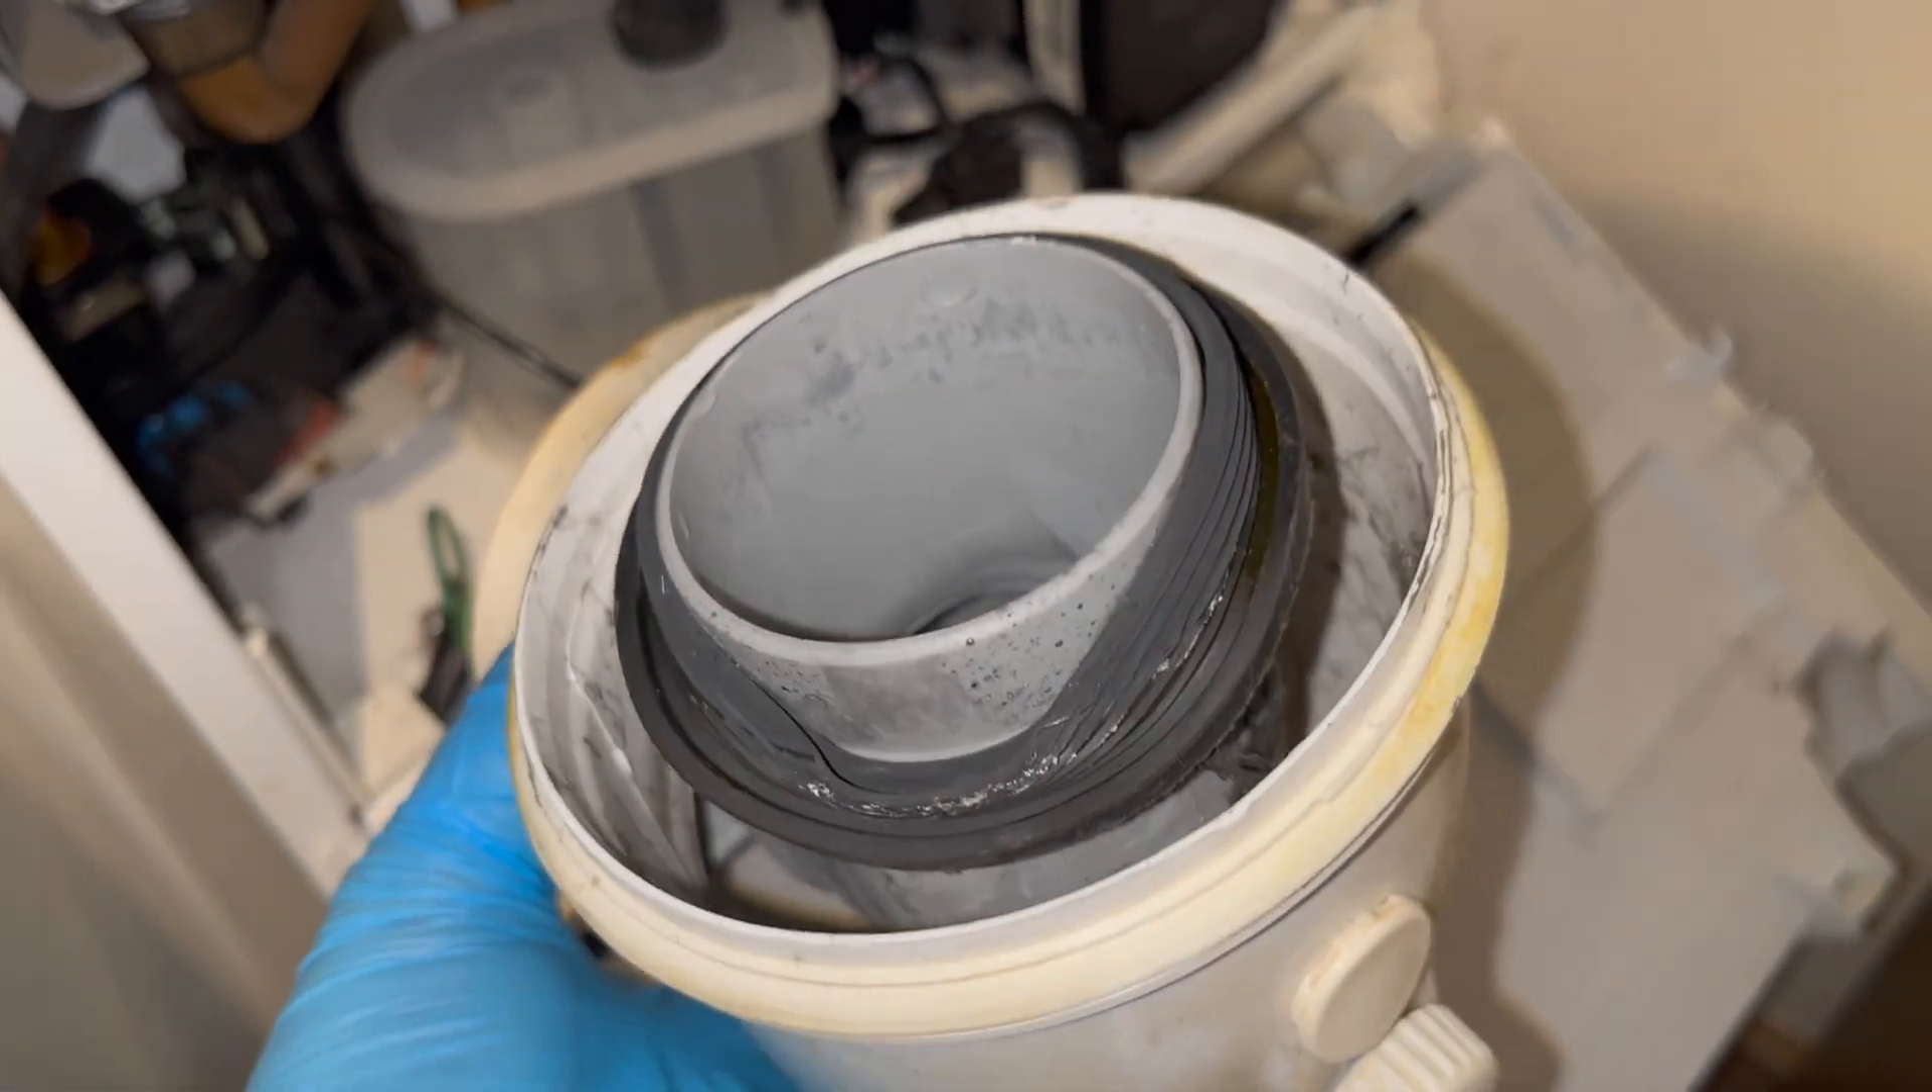Straight away you can see that that seal right there hasn't been sitting properly.